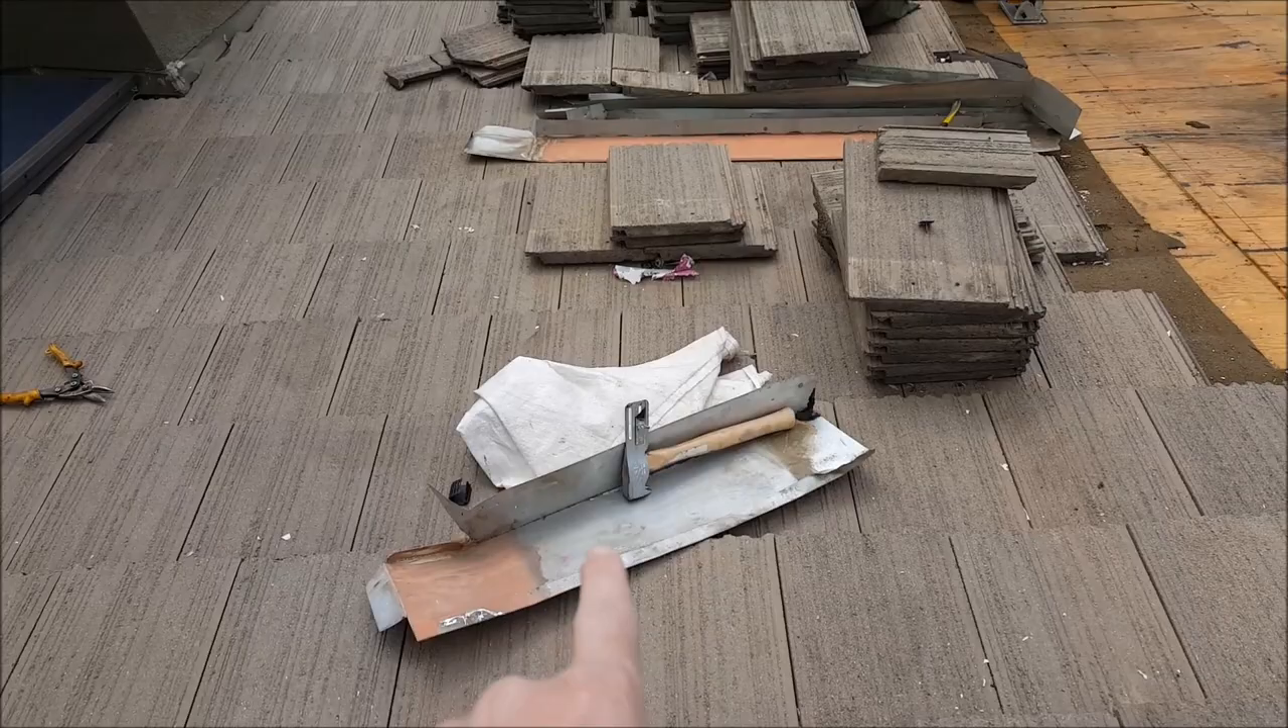You can see this is the old saddle. Tore it out.